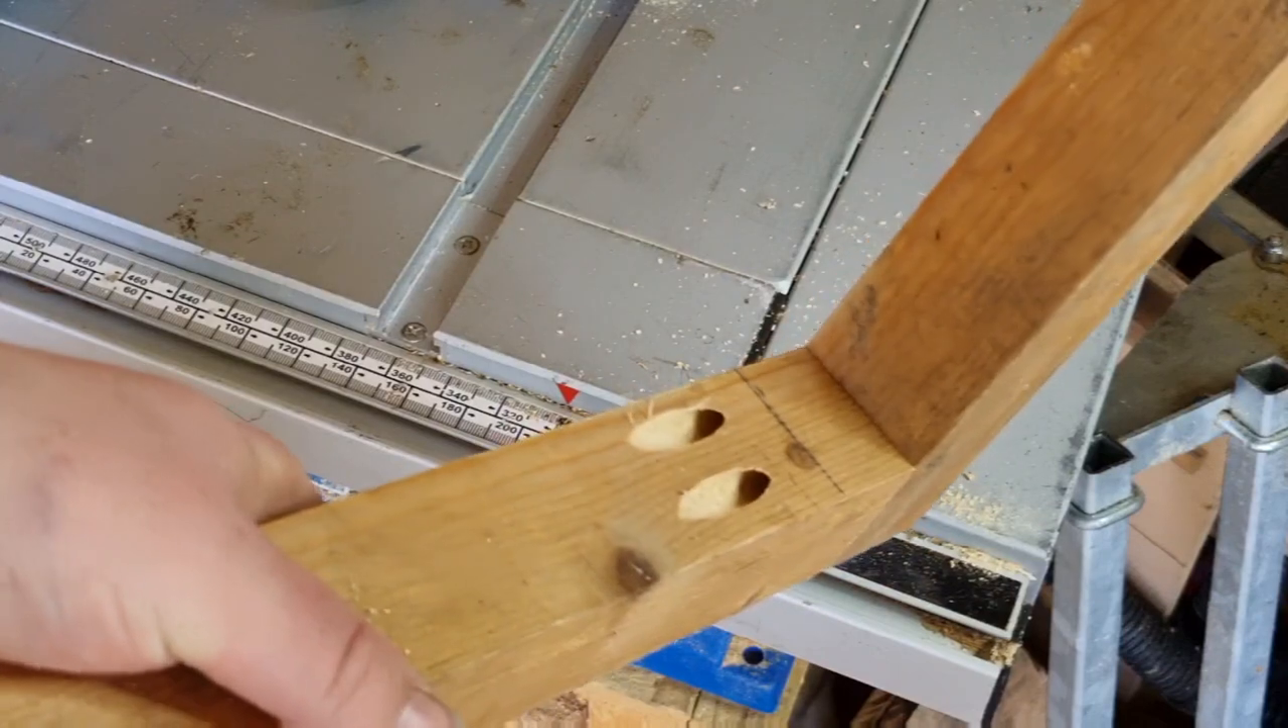There you go. You've got a nice, lovely, neat joint.